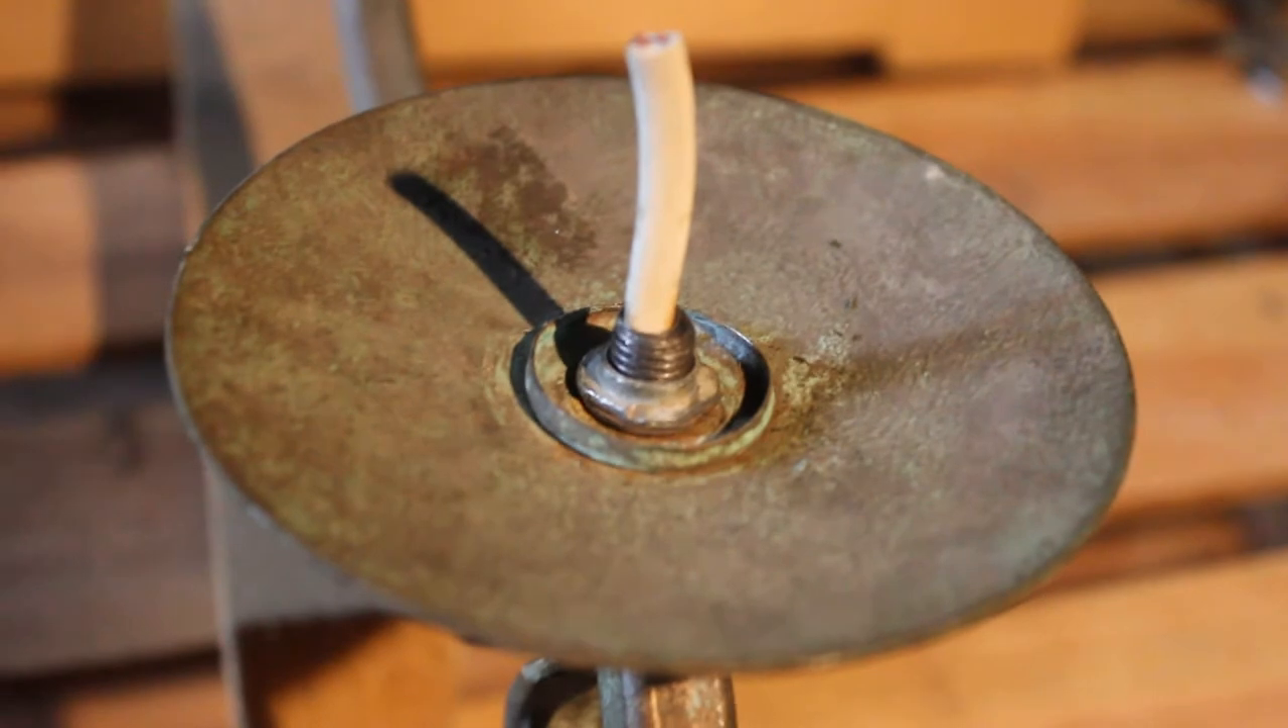And there's the new nipple in place now.